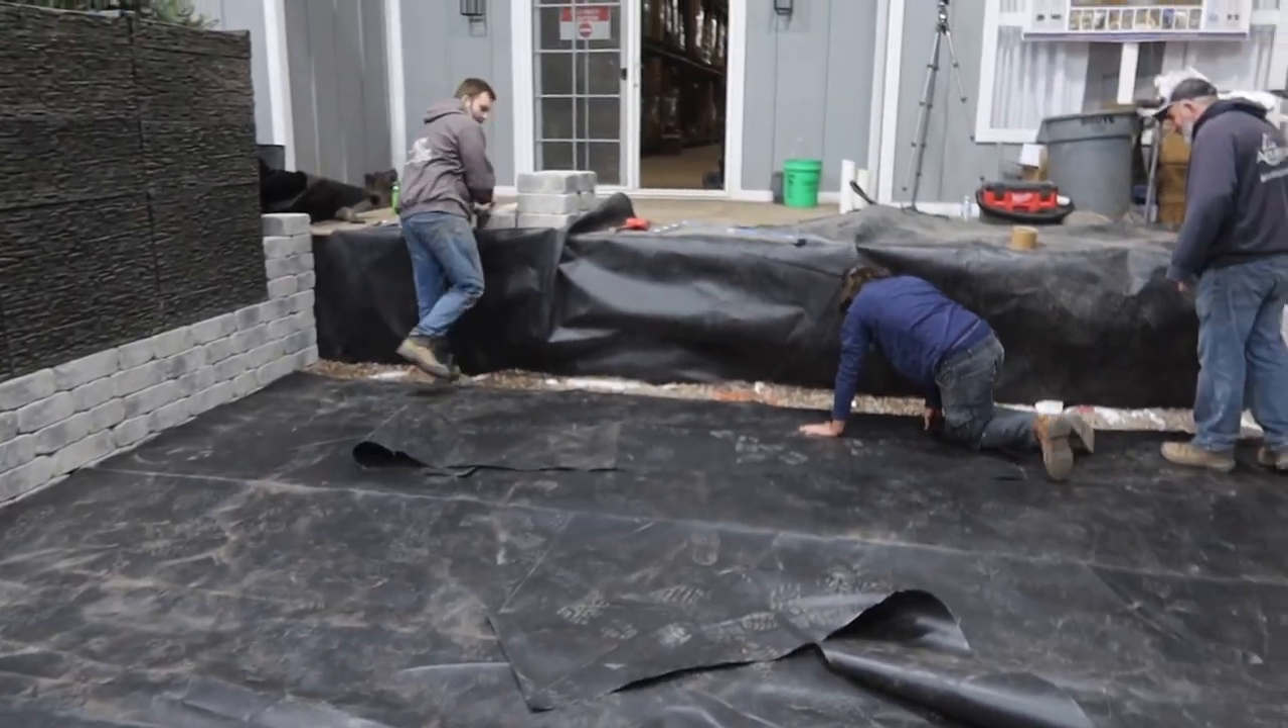We're just finishing up putting the drop liner over the top.